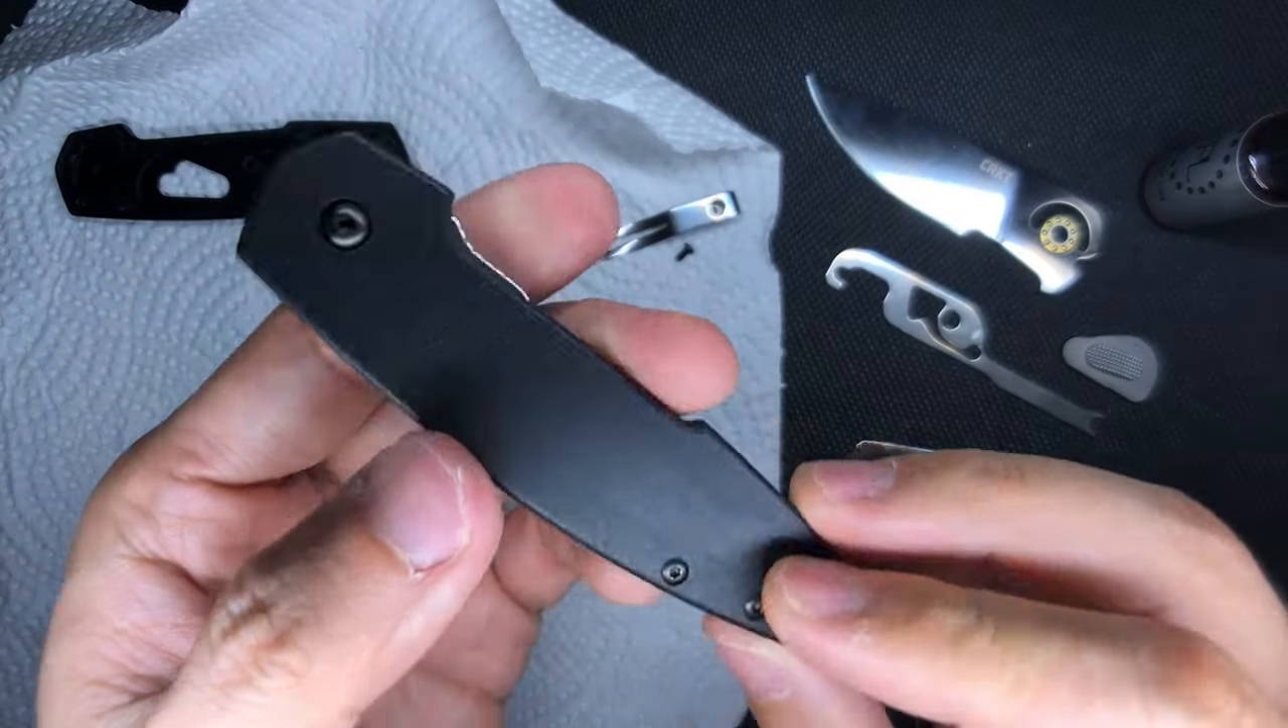With that we are basically done with the lock side scale with the exception of the pocket clip that i've not yet installed.